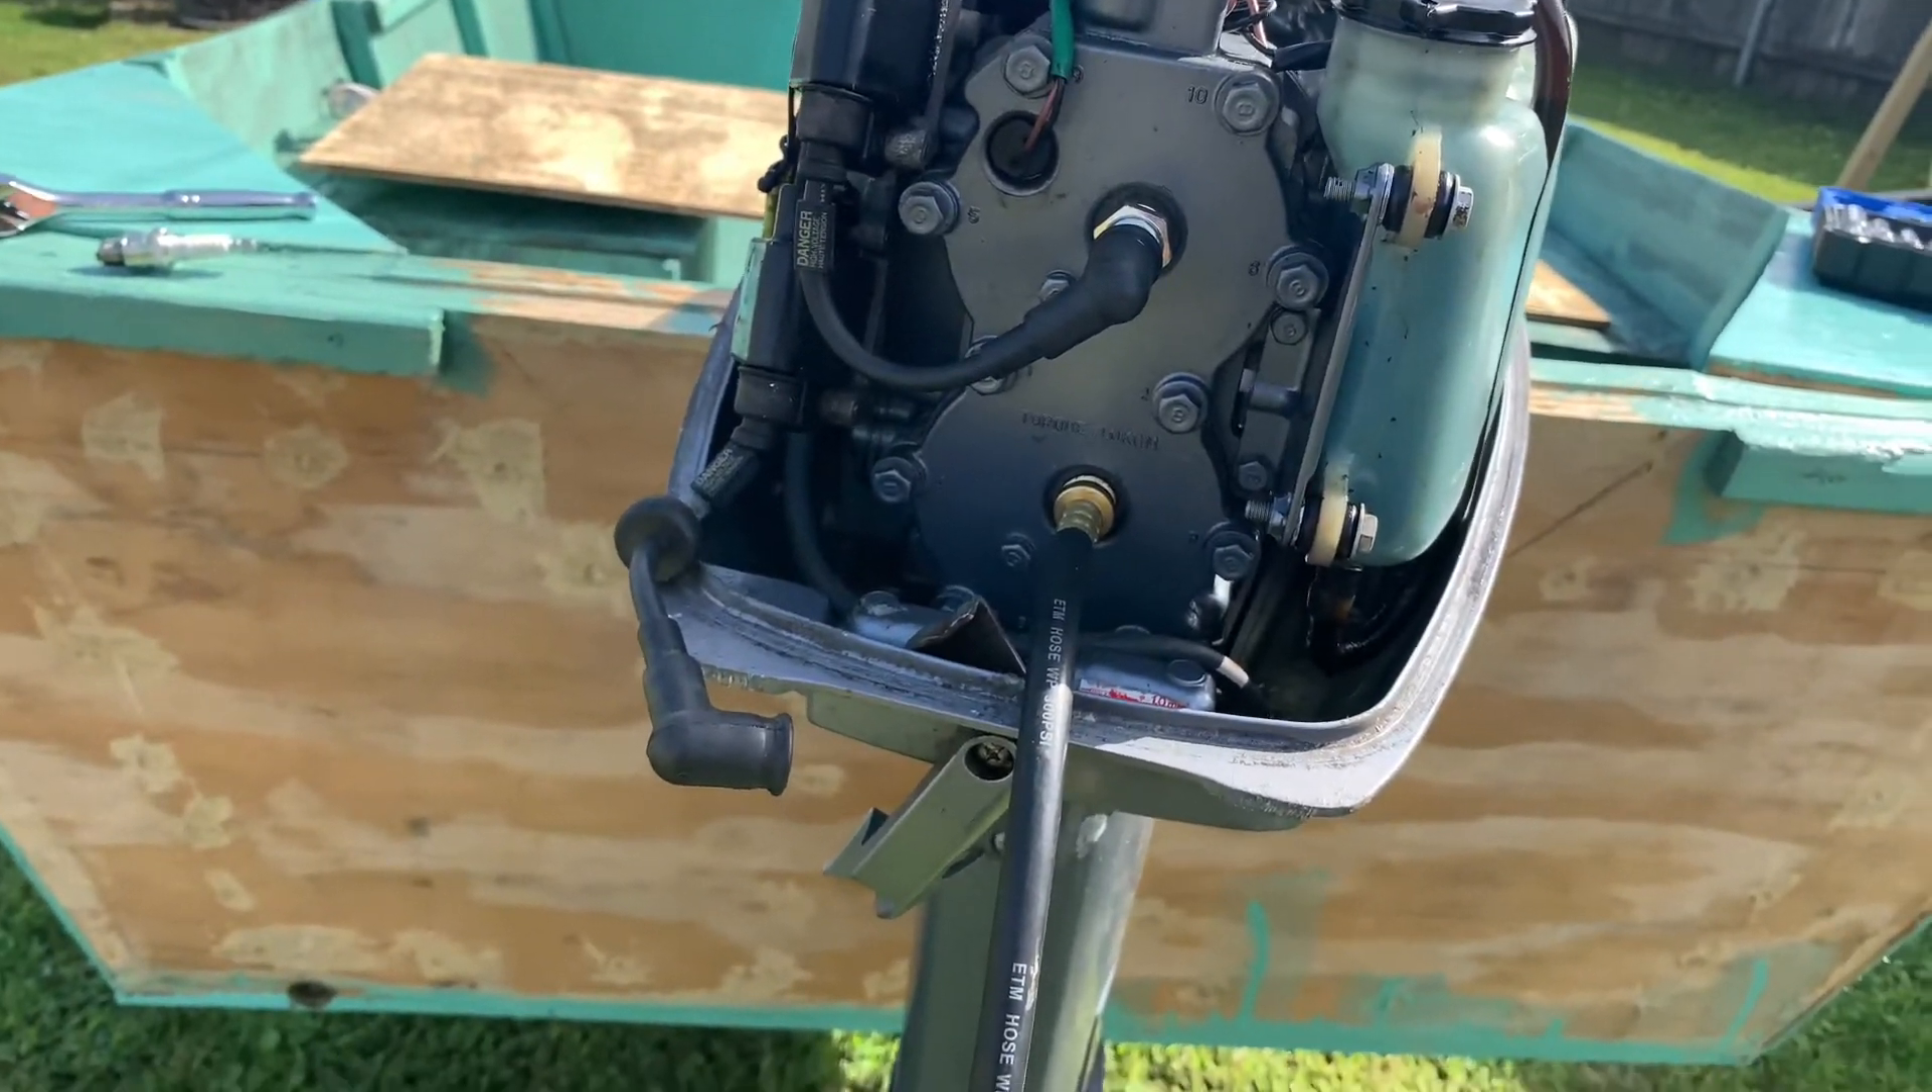We took the bottom spark plug out put the compression gauge in and the top spark plug is in.